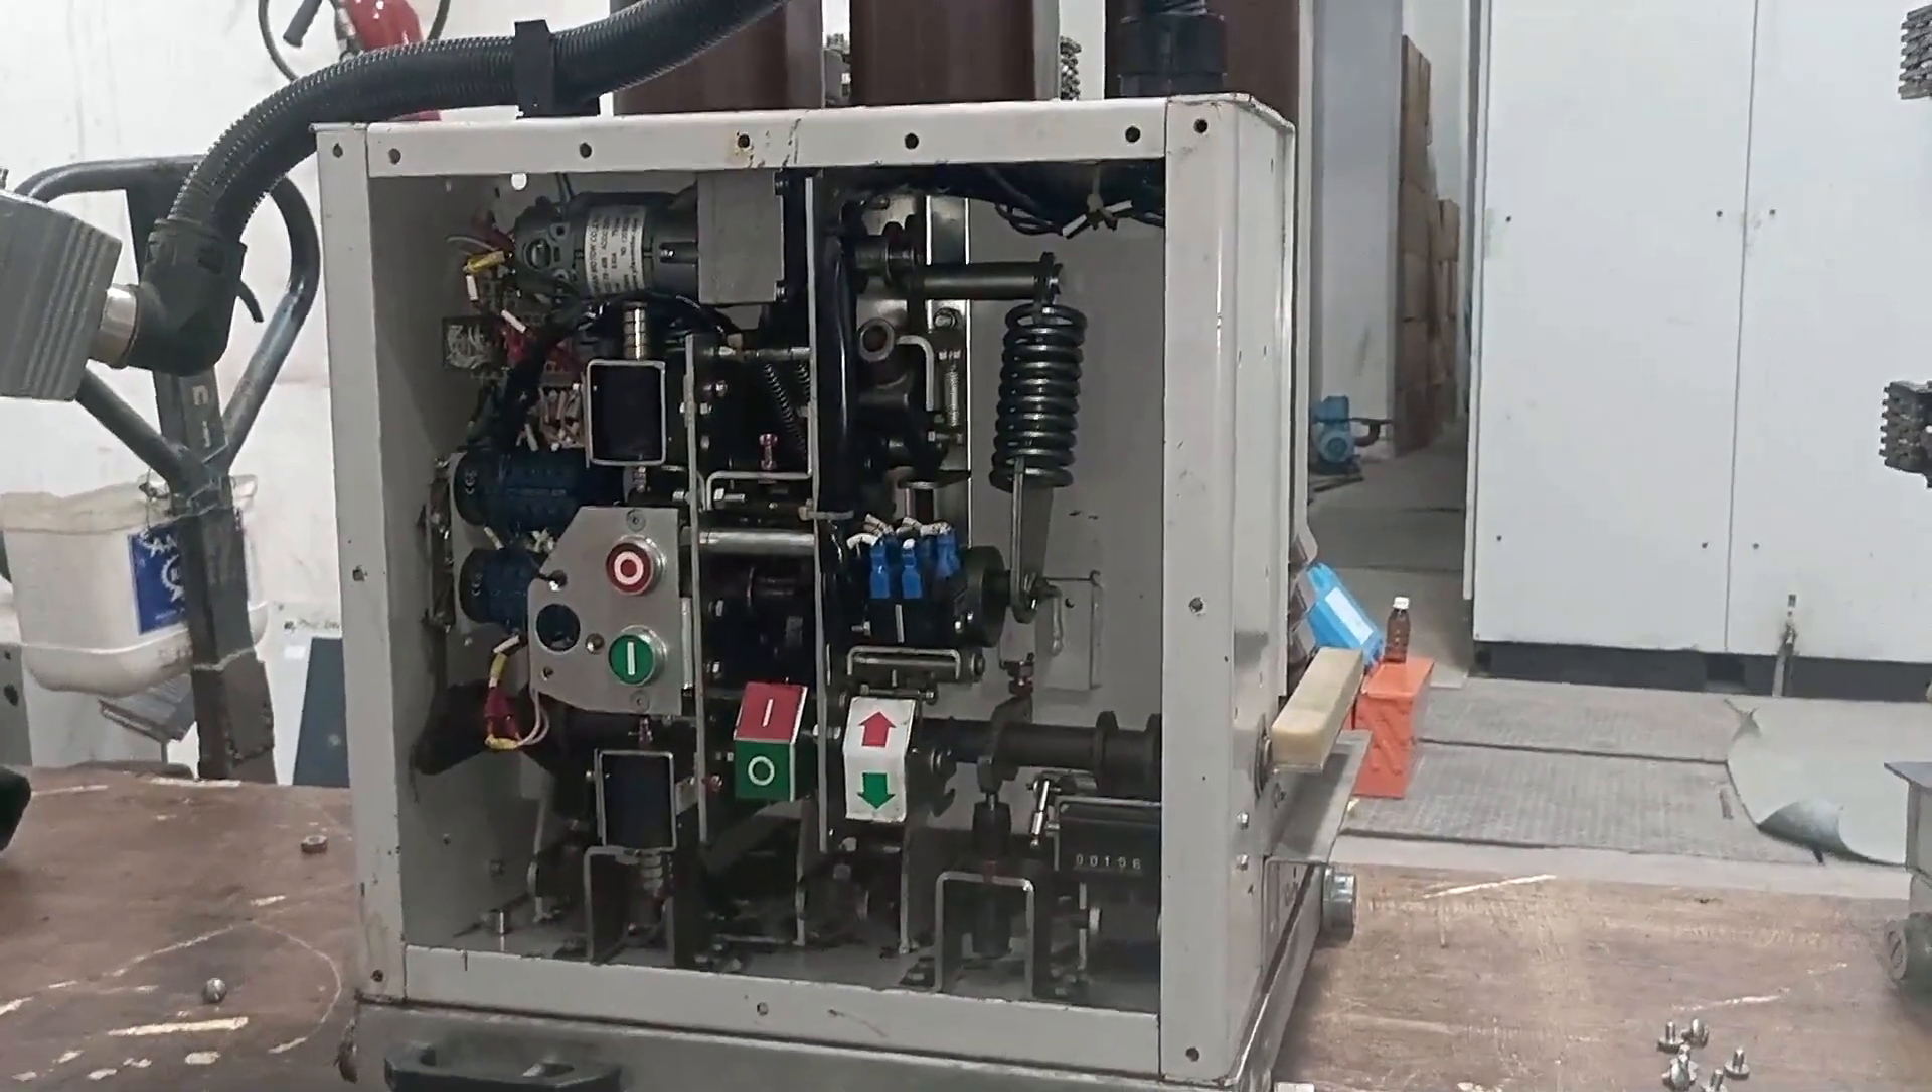Now this breaker here i removed the top cover of breaker.